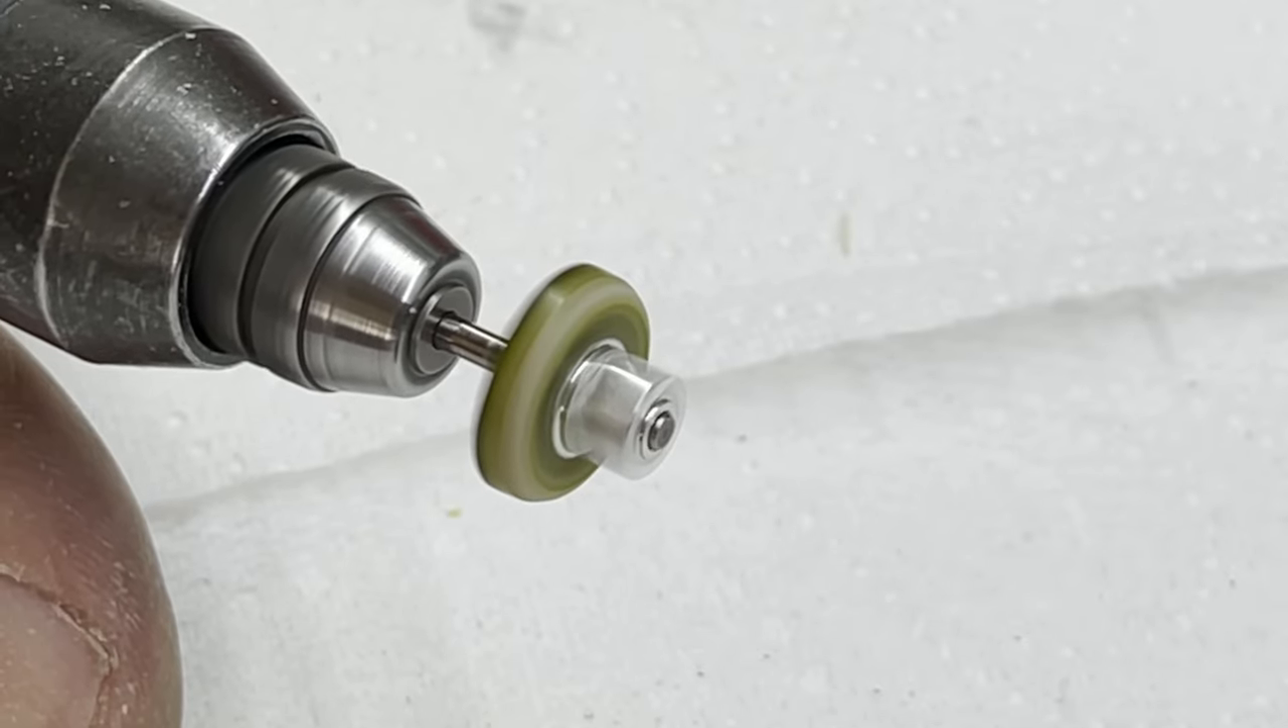You can notice this time I've moved the gear to the end, right to the end of the shaft so there's no shaft sticking out.